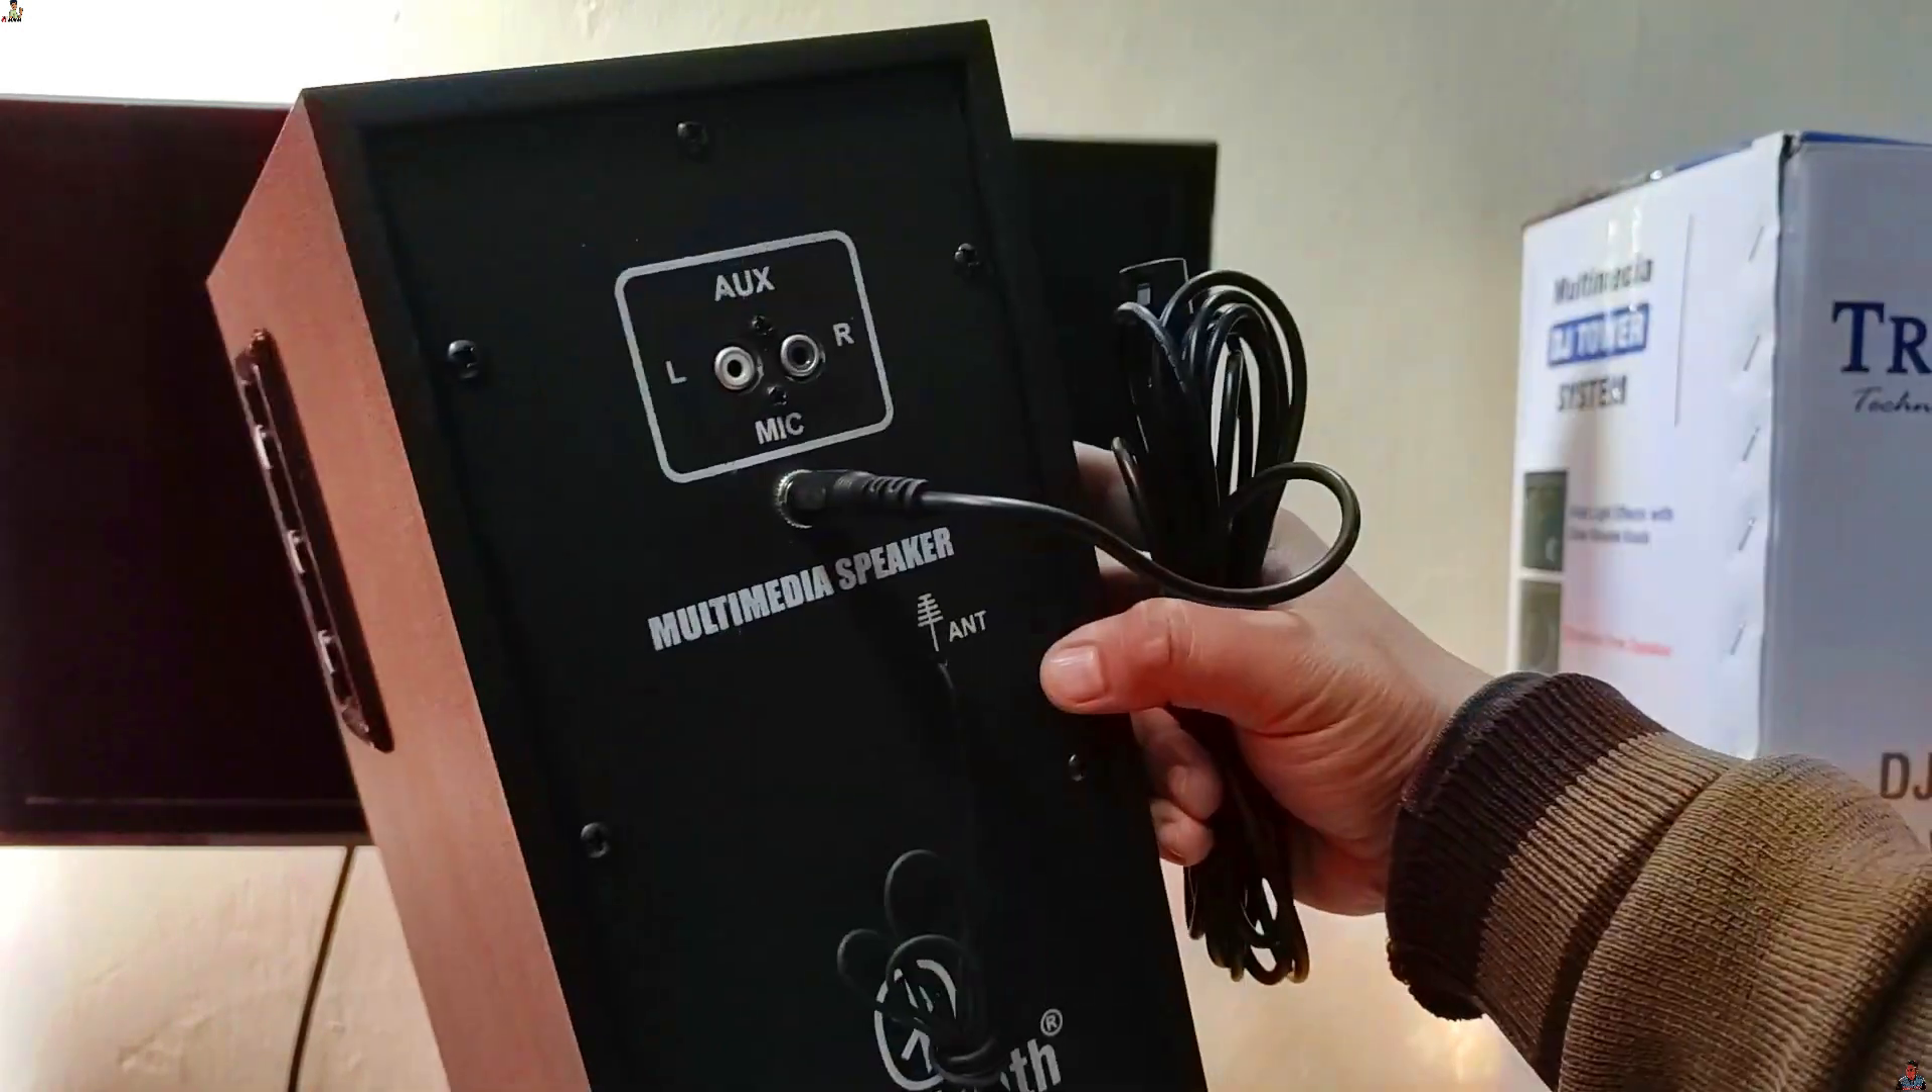माइक का कनेक्शन भी हो गया।